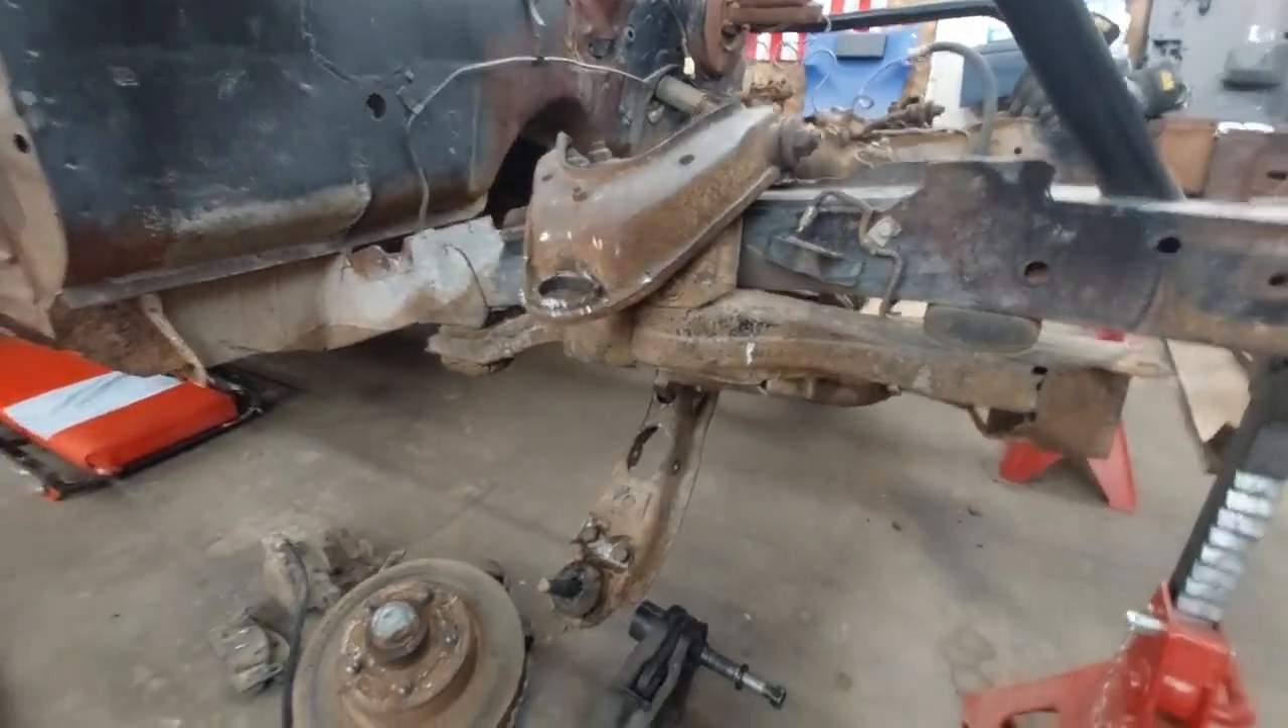The only thing i've got left to do is actually separate the control arms and drop them from the car.